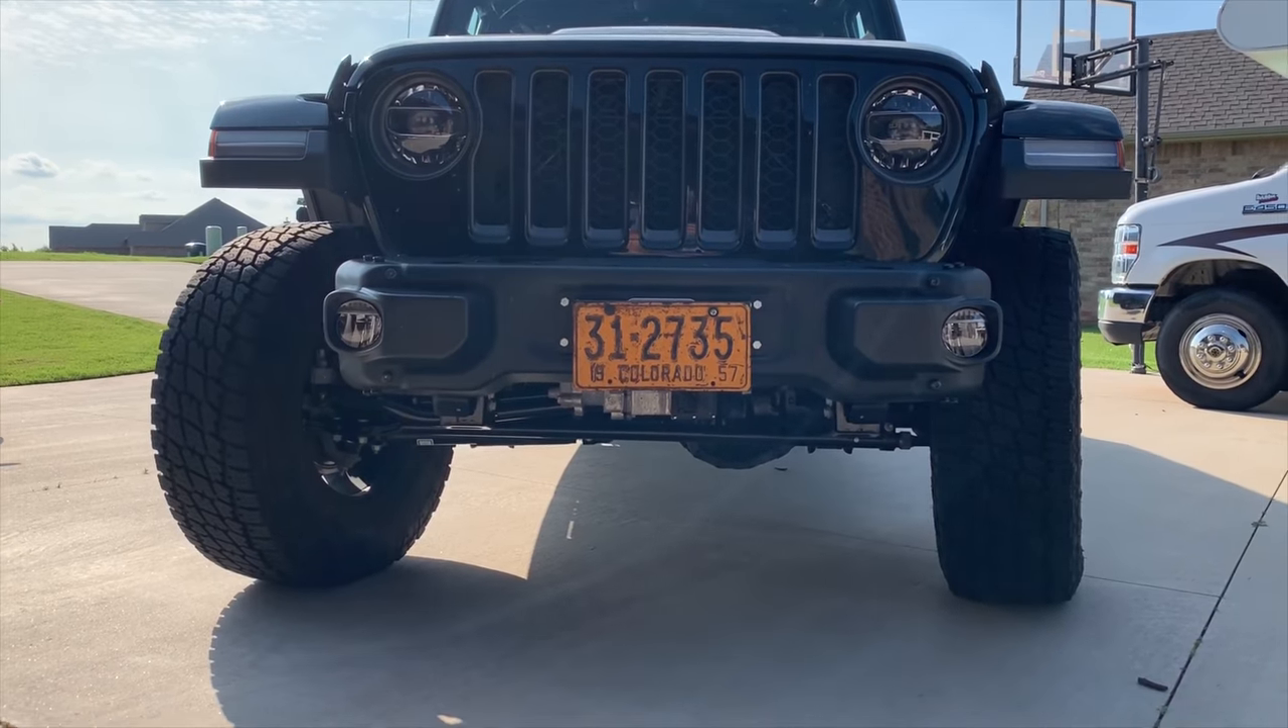All right, so we got the fog lights in Done with that part.